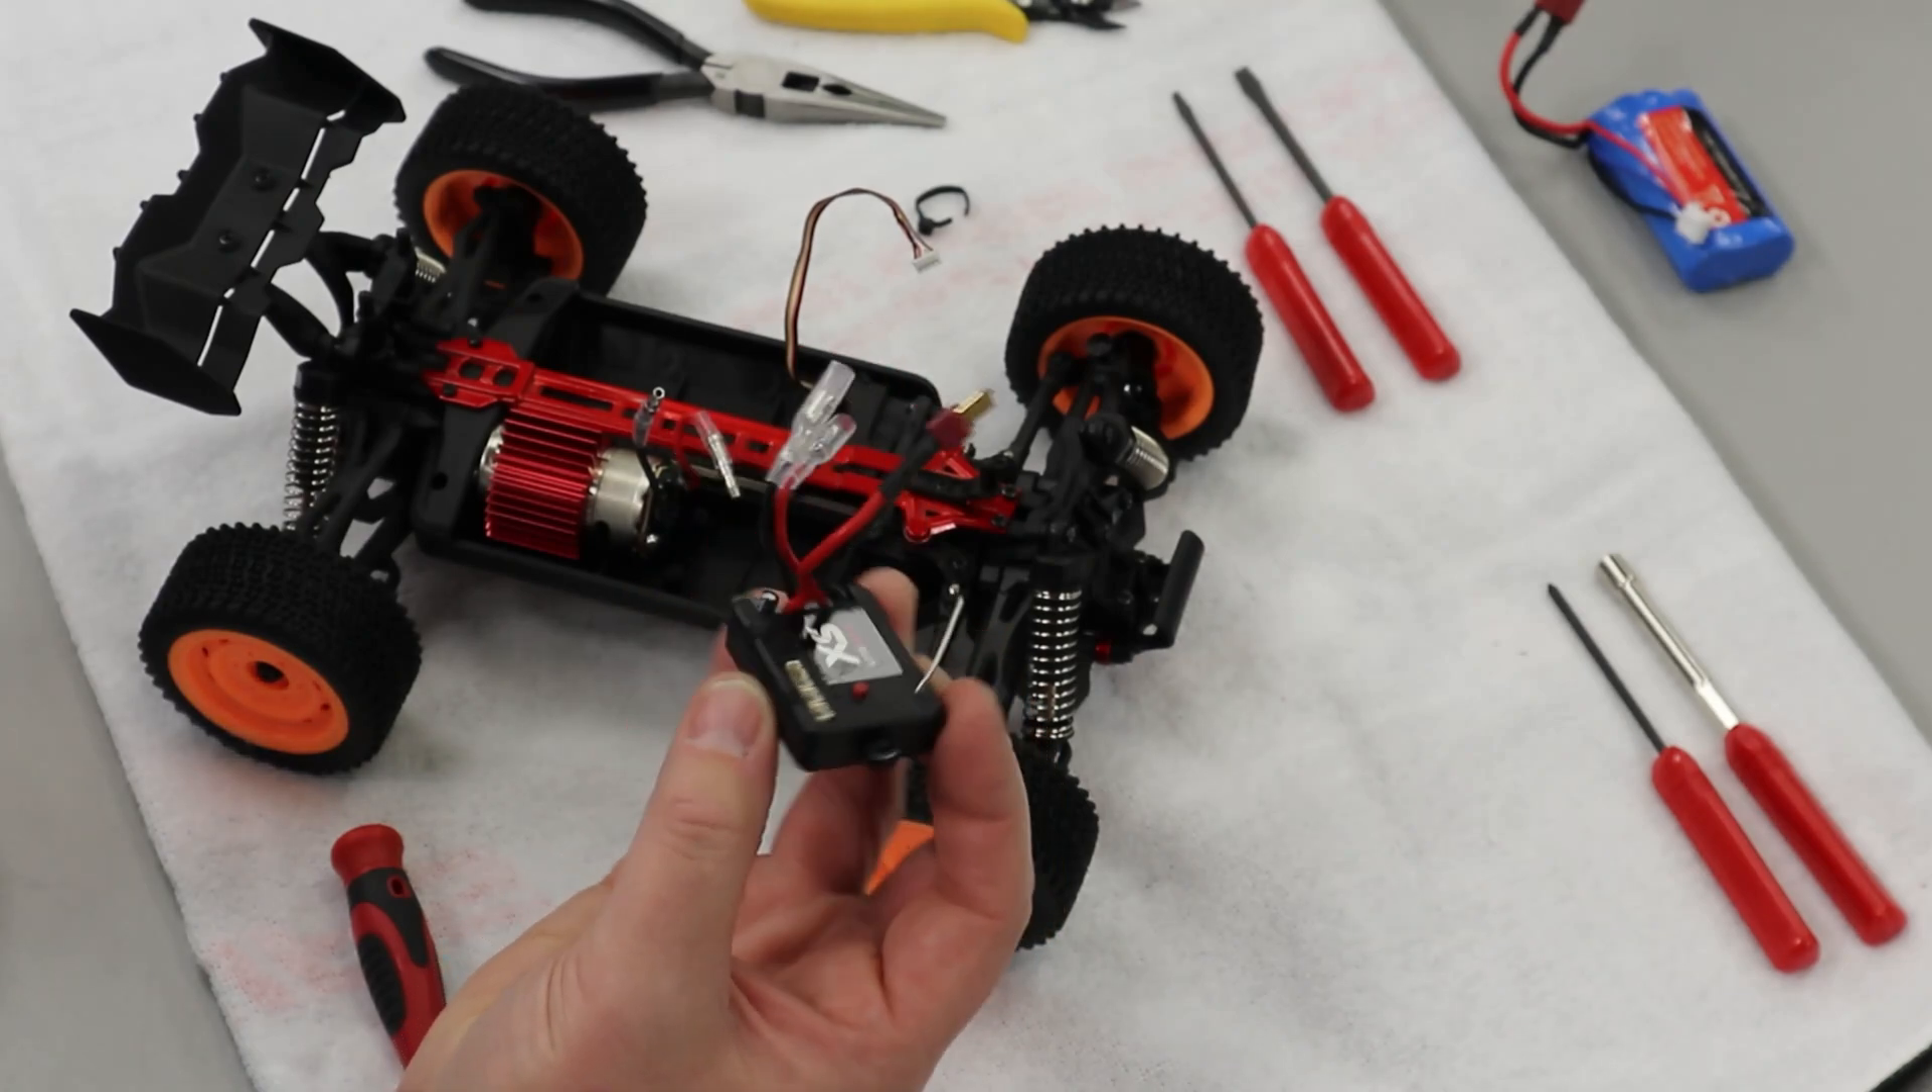So as you can see, this box is now removed and out of the chassis.